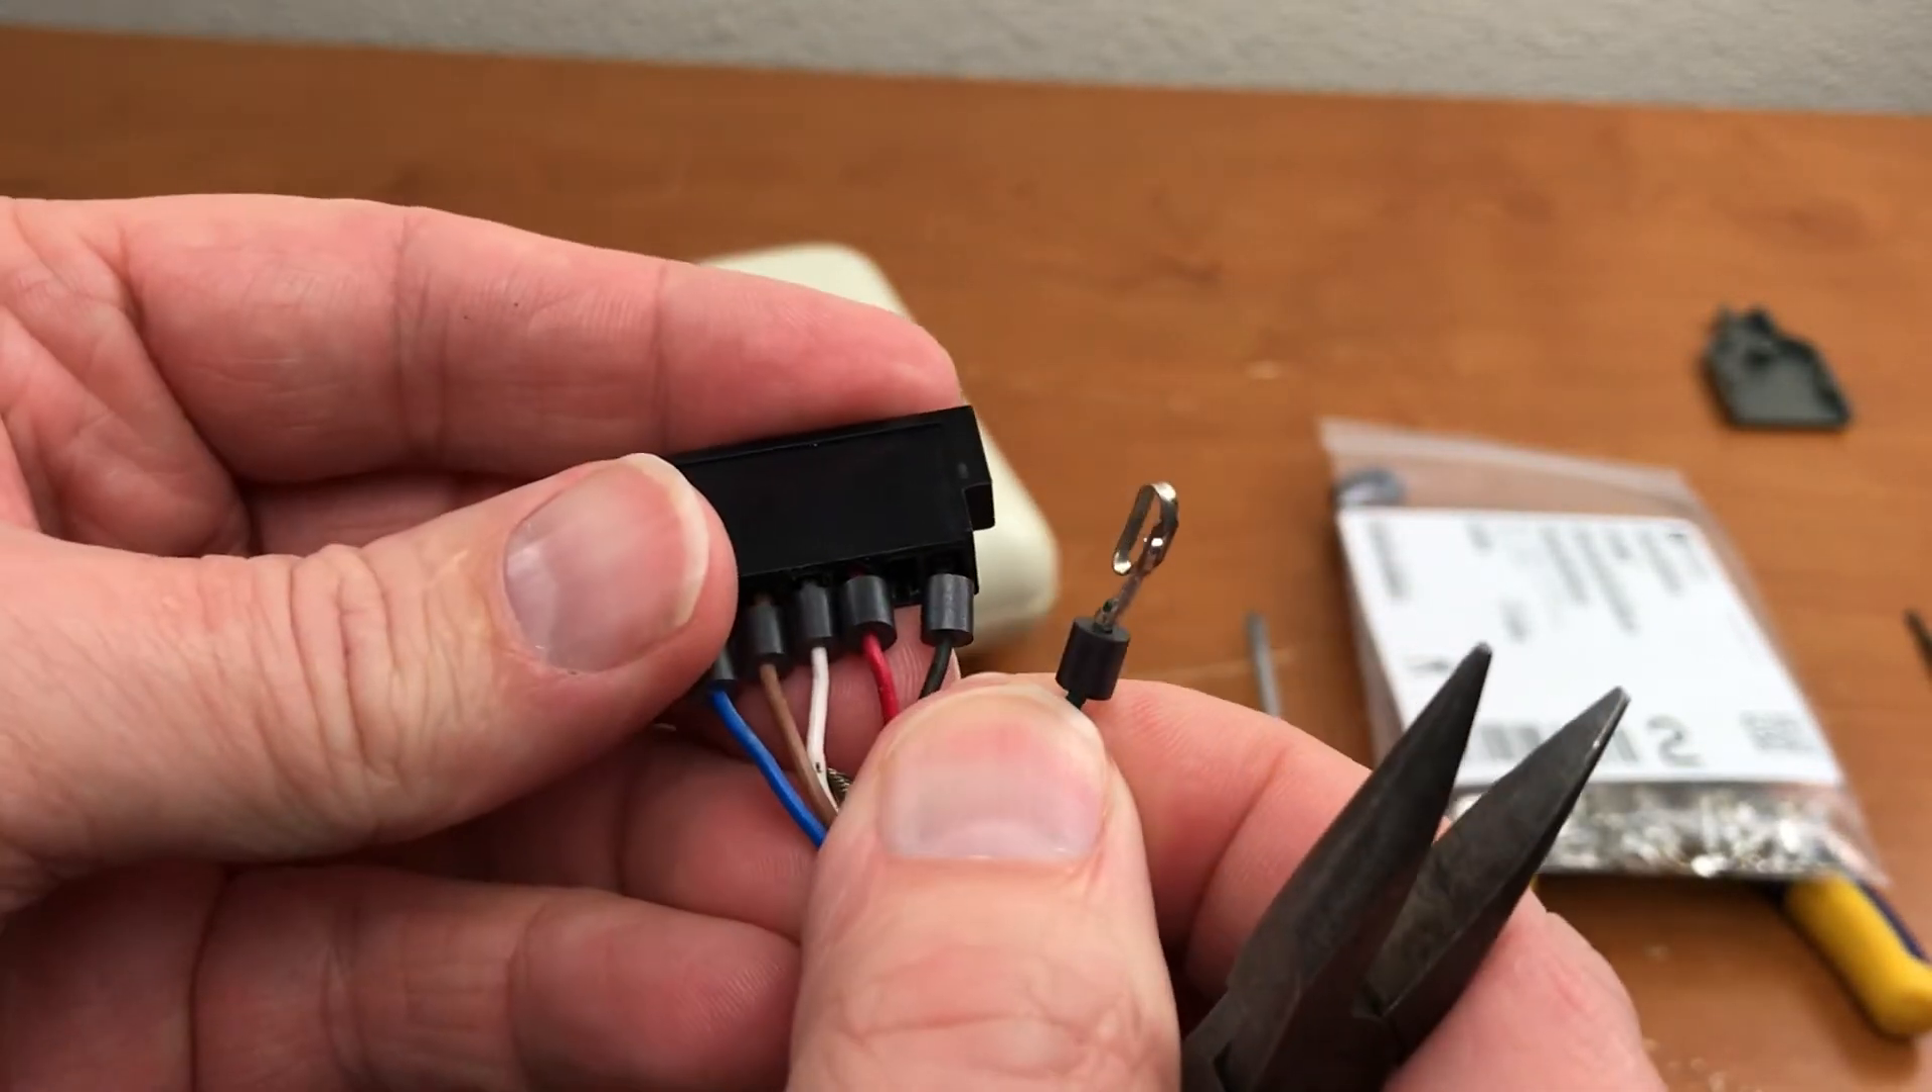One of the connector pins here isn't even retained in there.